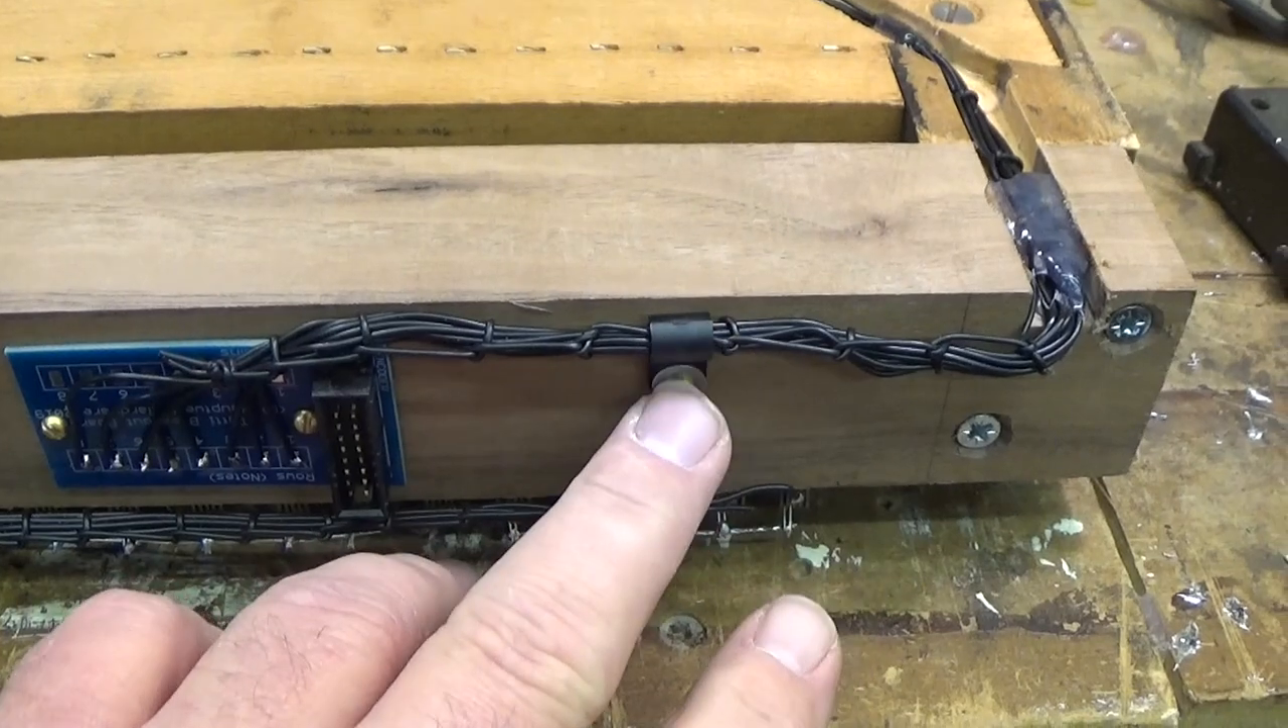The cables are done I've glued them in with some bits of hot melt glue which is all nice and dry now.